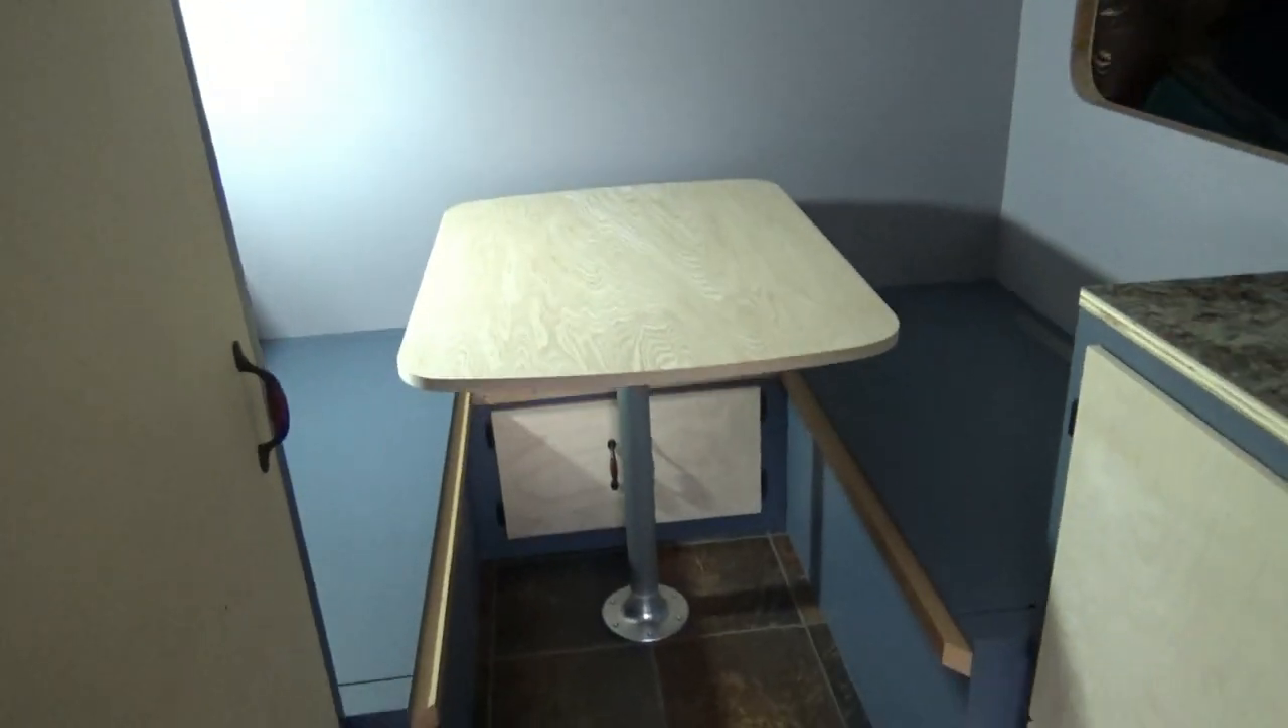And then here is the back table in place.